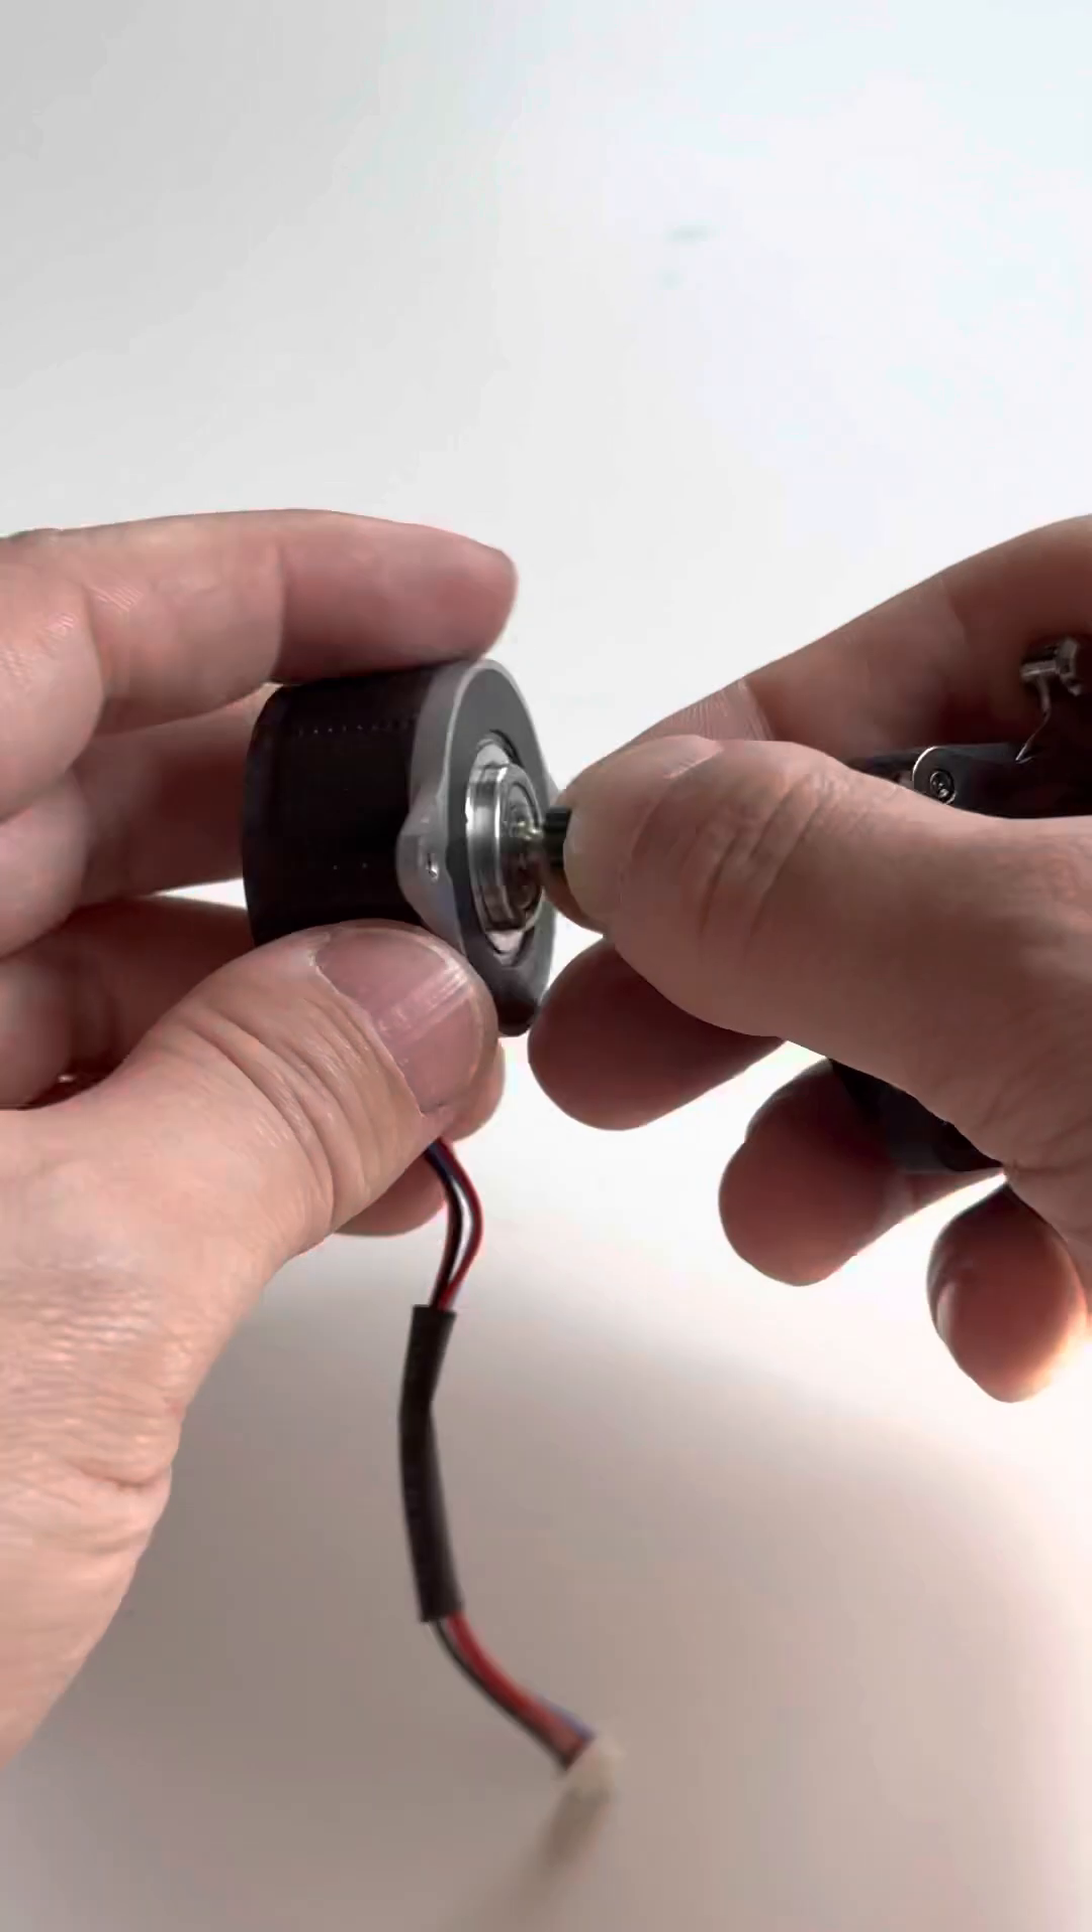And the bearing is sticking out the front a little bit.